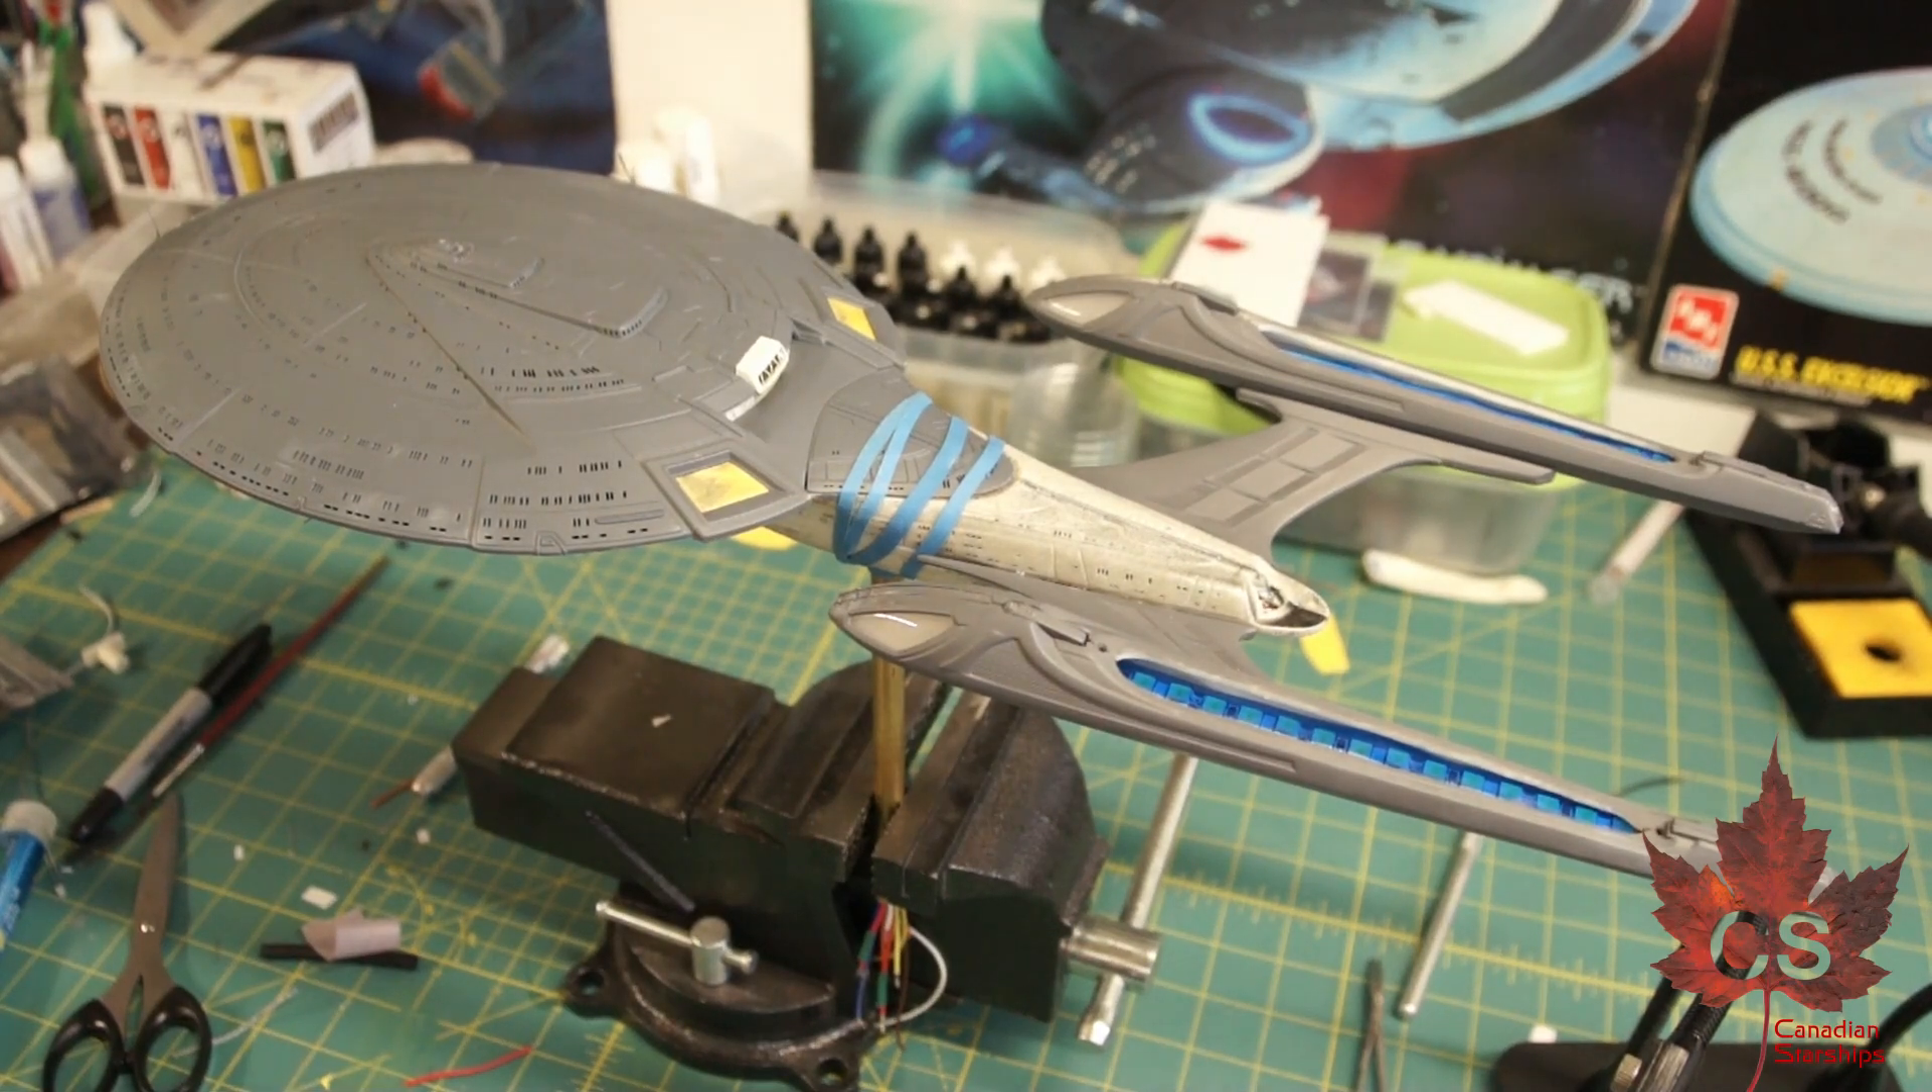Finally, the neck cap is on. It's being secured nicely in place with elastic bands, and it is going to sit that way for a little while this afternoon.